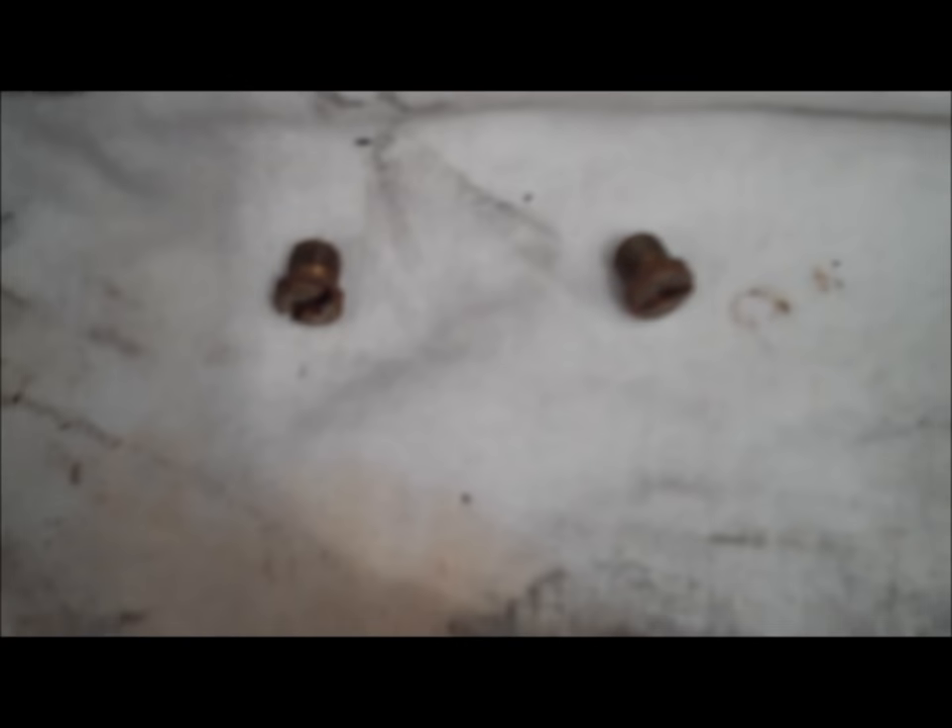Alright, I went ahead and removed the two jets, you see right there, and I have them sitting right there on the workbench.